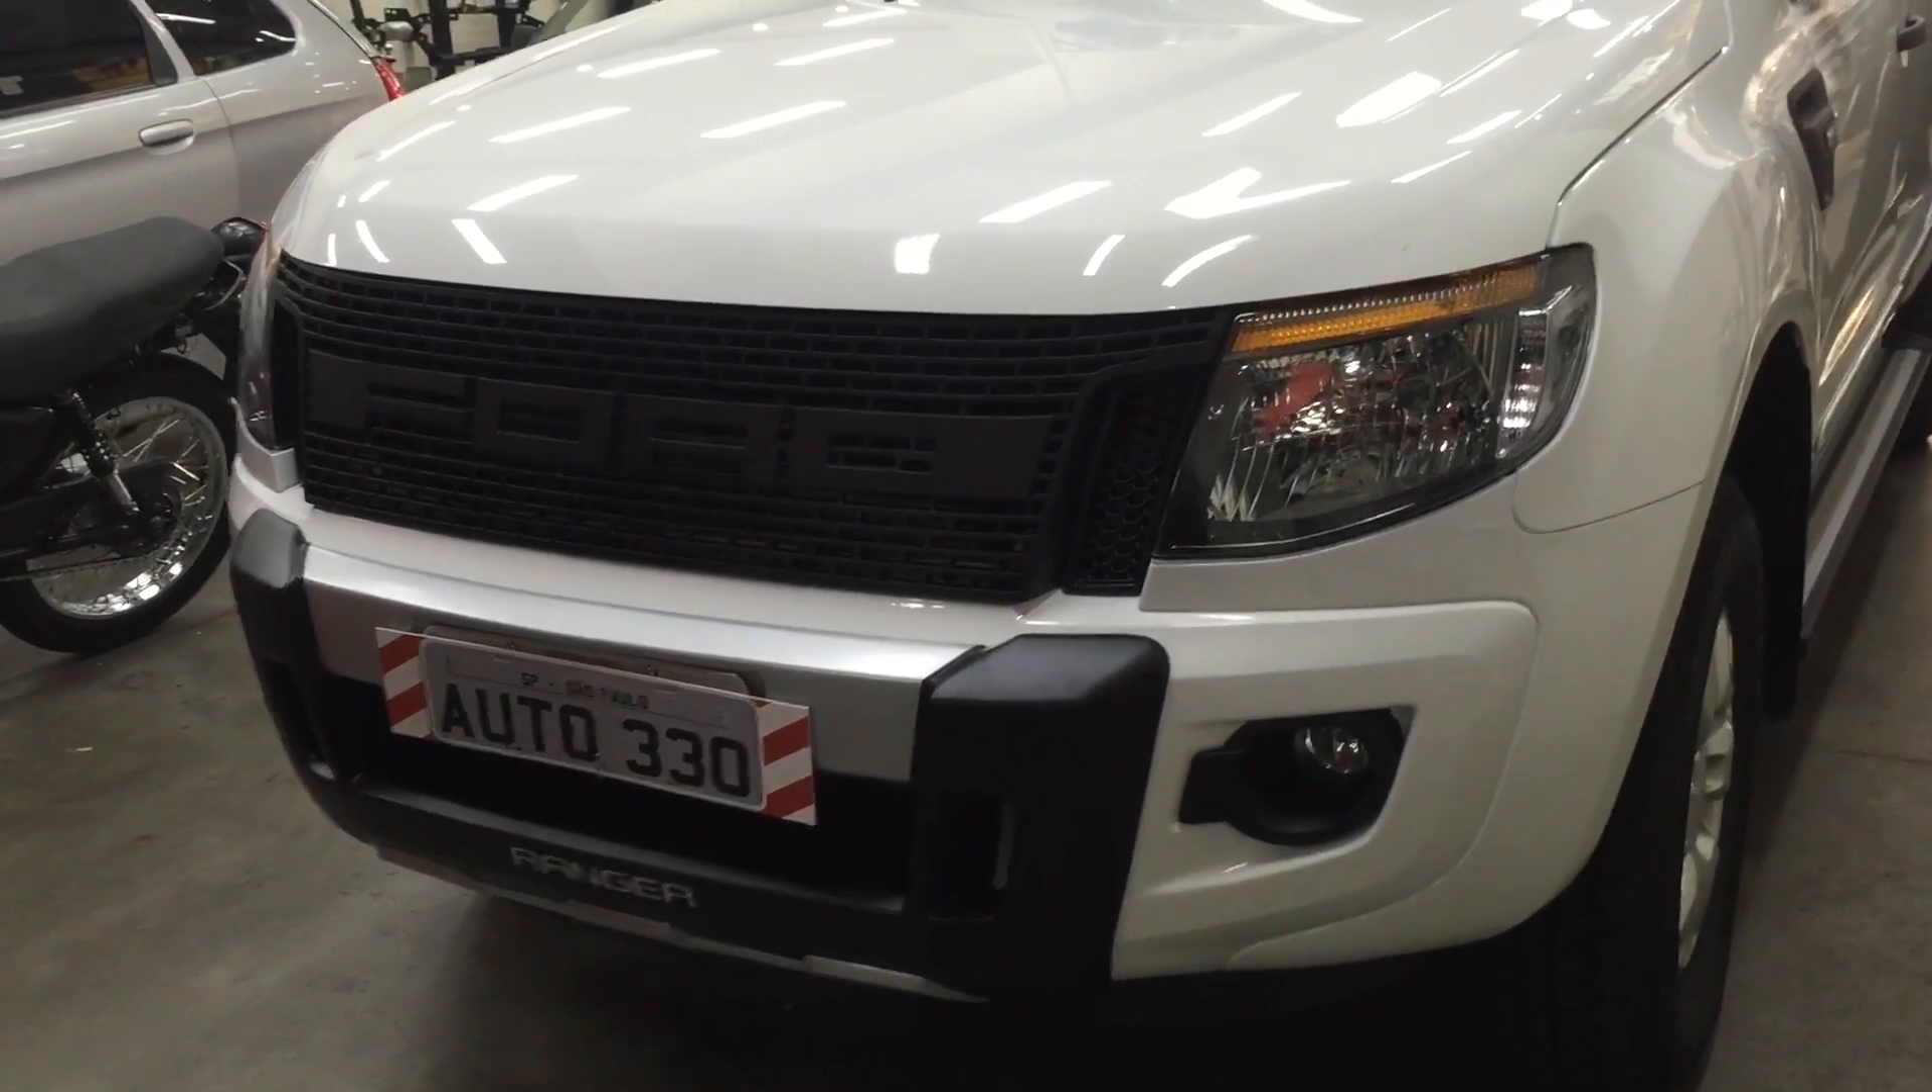Pronto, está colocada a grade da Raptor na Ford Ranger.